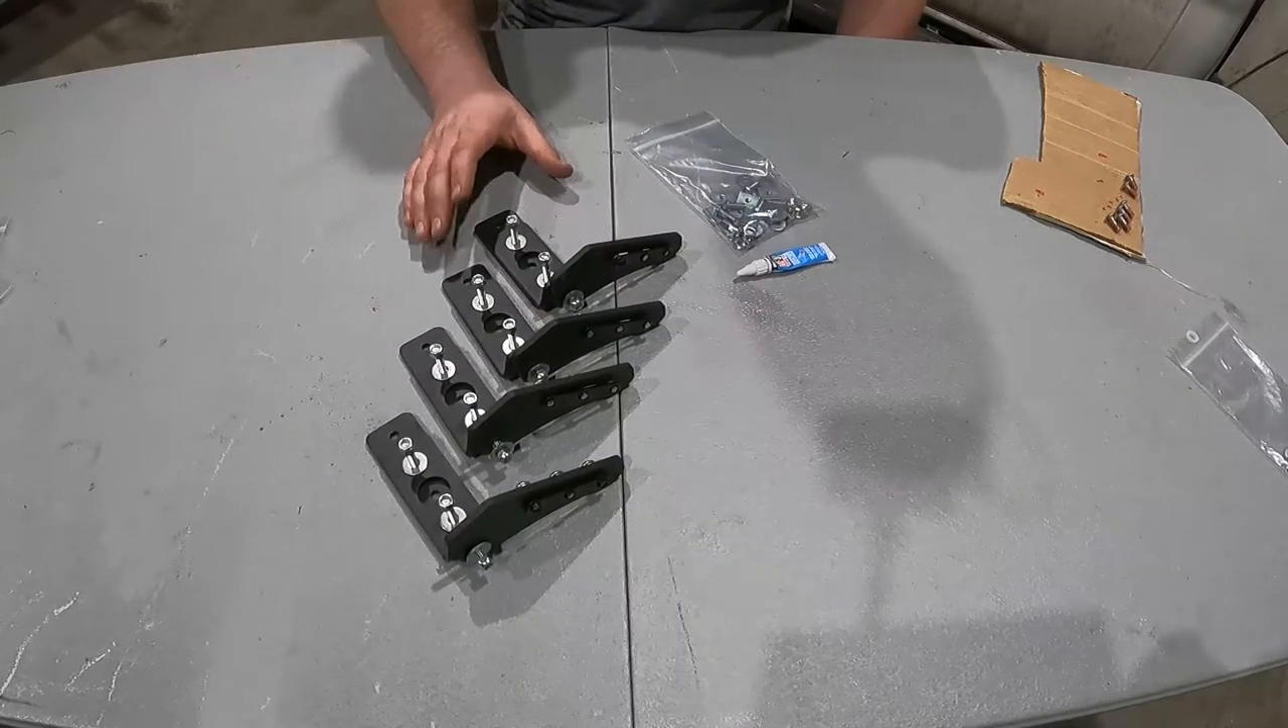At this point, I have all four feet assembled and ready to go on the truck.